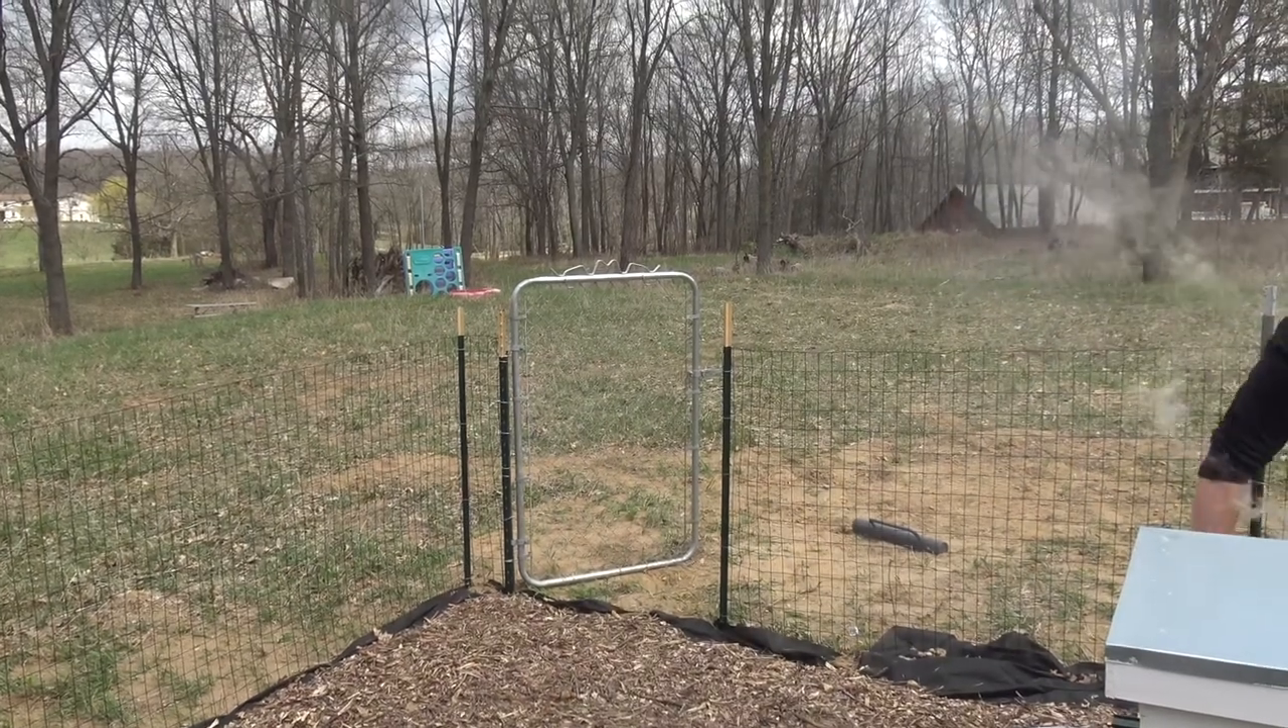We got our fence up.